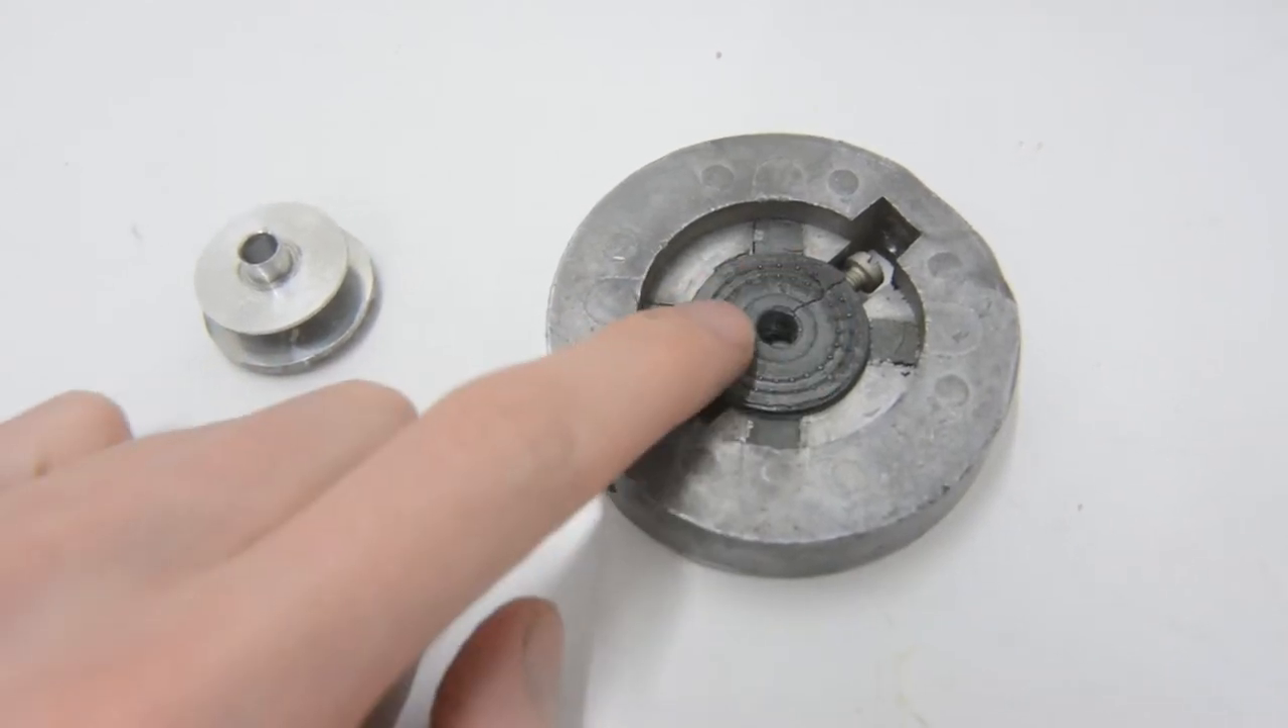I've removed the flywheel from the mechanism and as you can see you have an inner ring and an outer ring and they are made of two types of different types of metal.